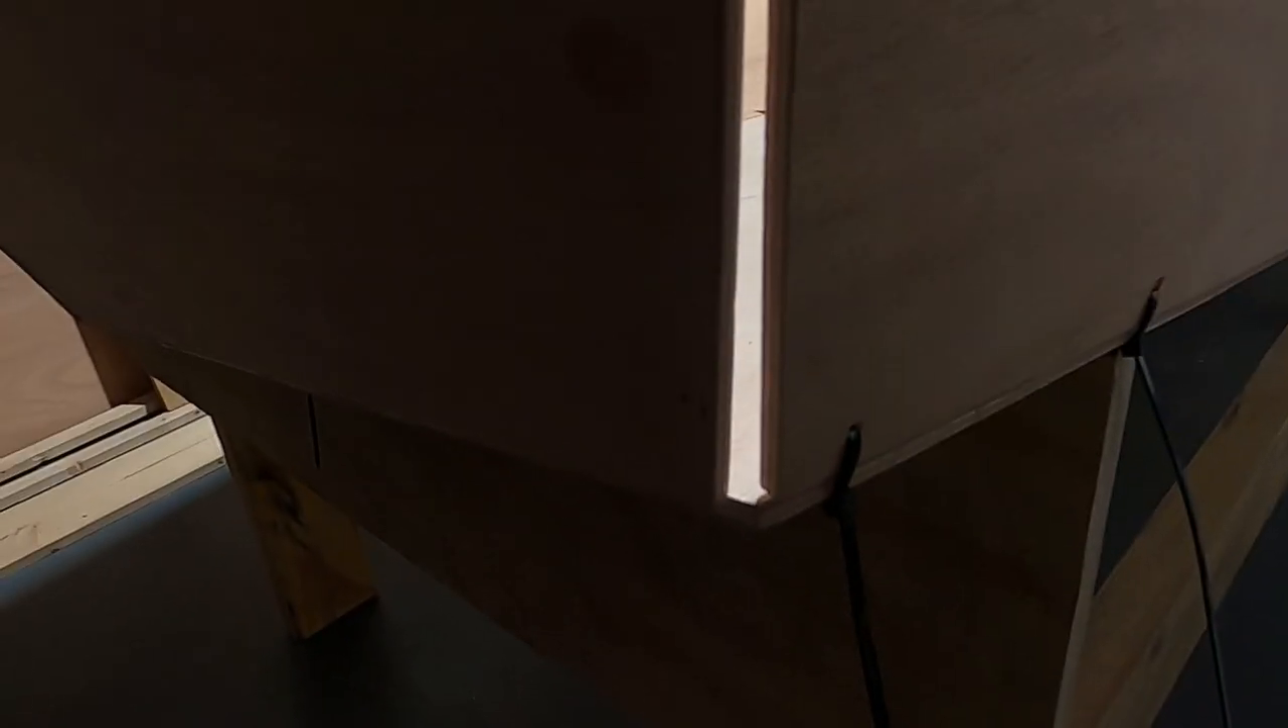And as you can see, there is a gap. The transom is sticking outside and you have to push the transom inside.